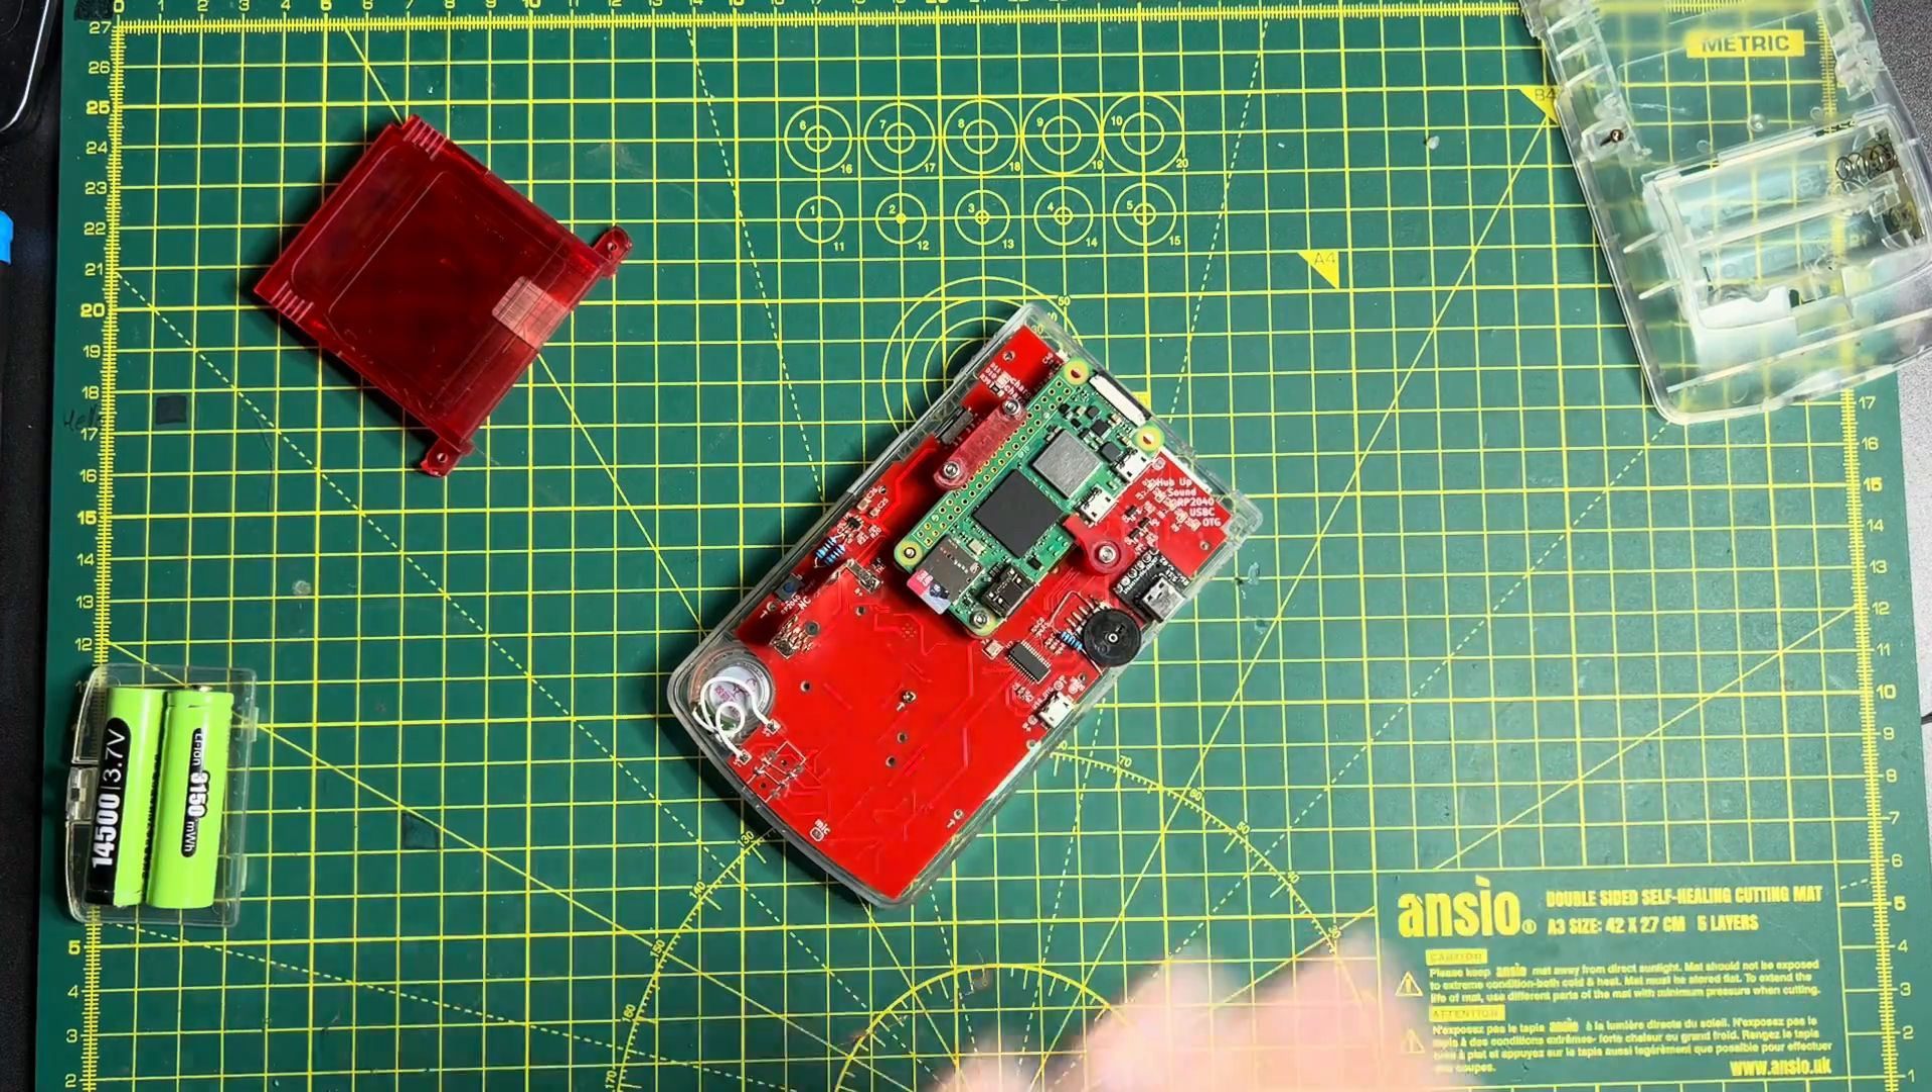So, that's our motherboard, our Raspberry Pi Zero mounted inside the front shell of the case.